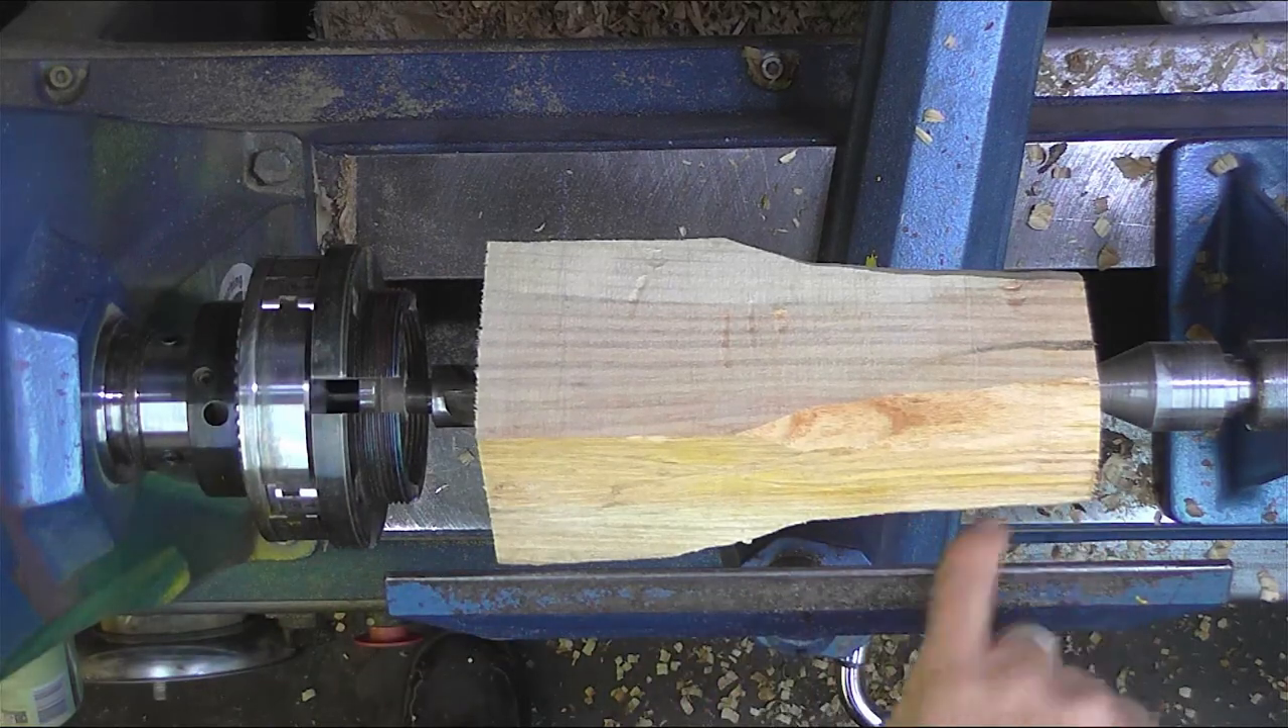Now, down here for the tool rest, I've got a big gap here.